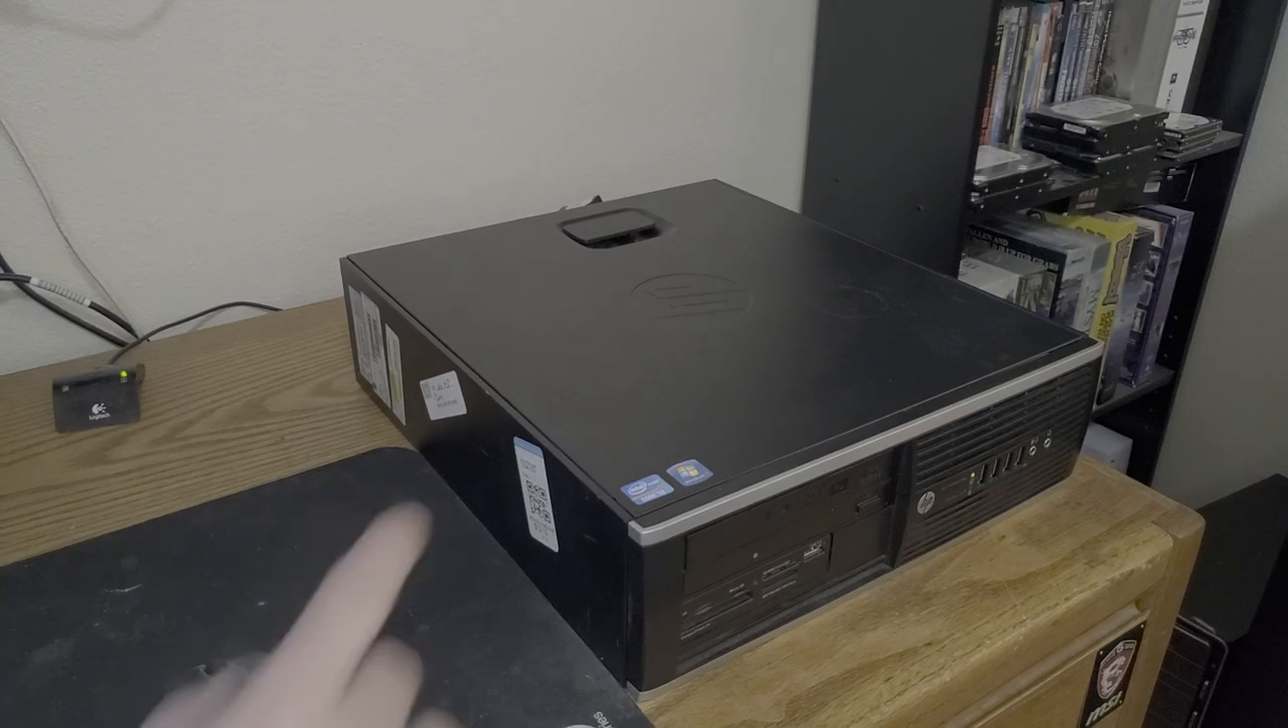Really the only thing left to do is to remove these stickers on here and um we'll be done.